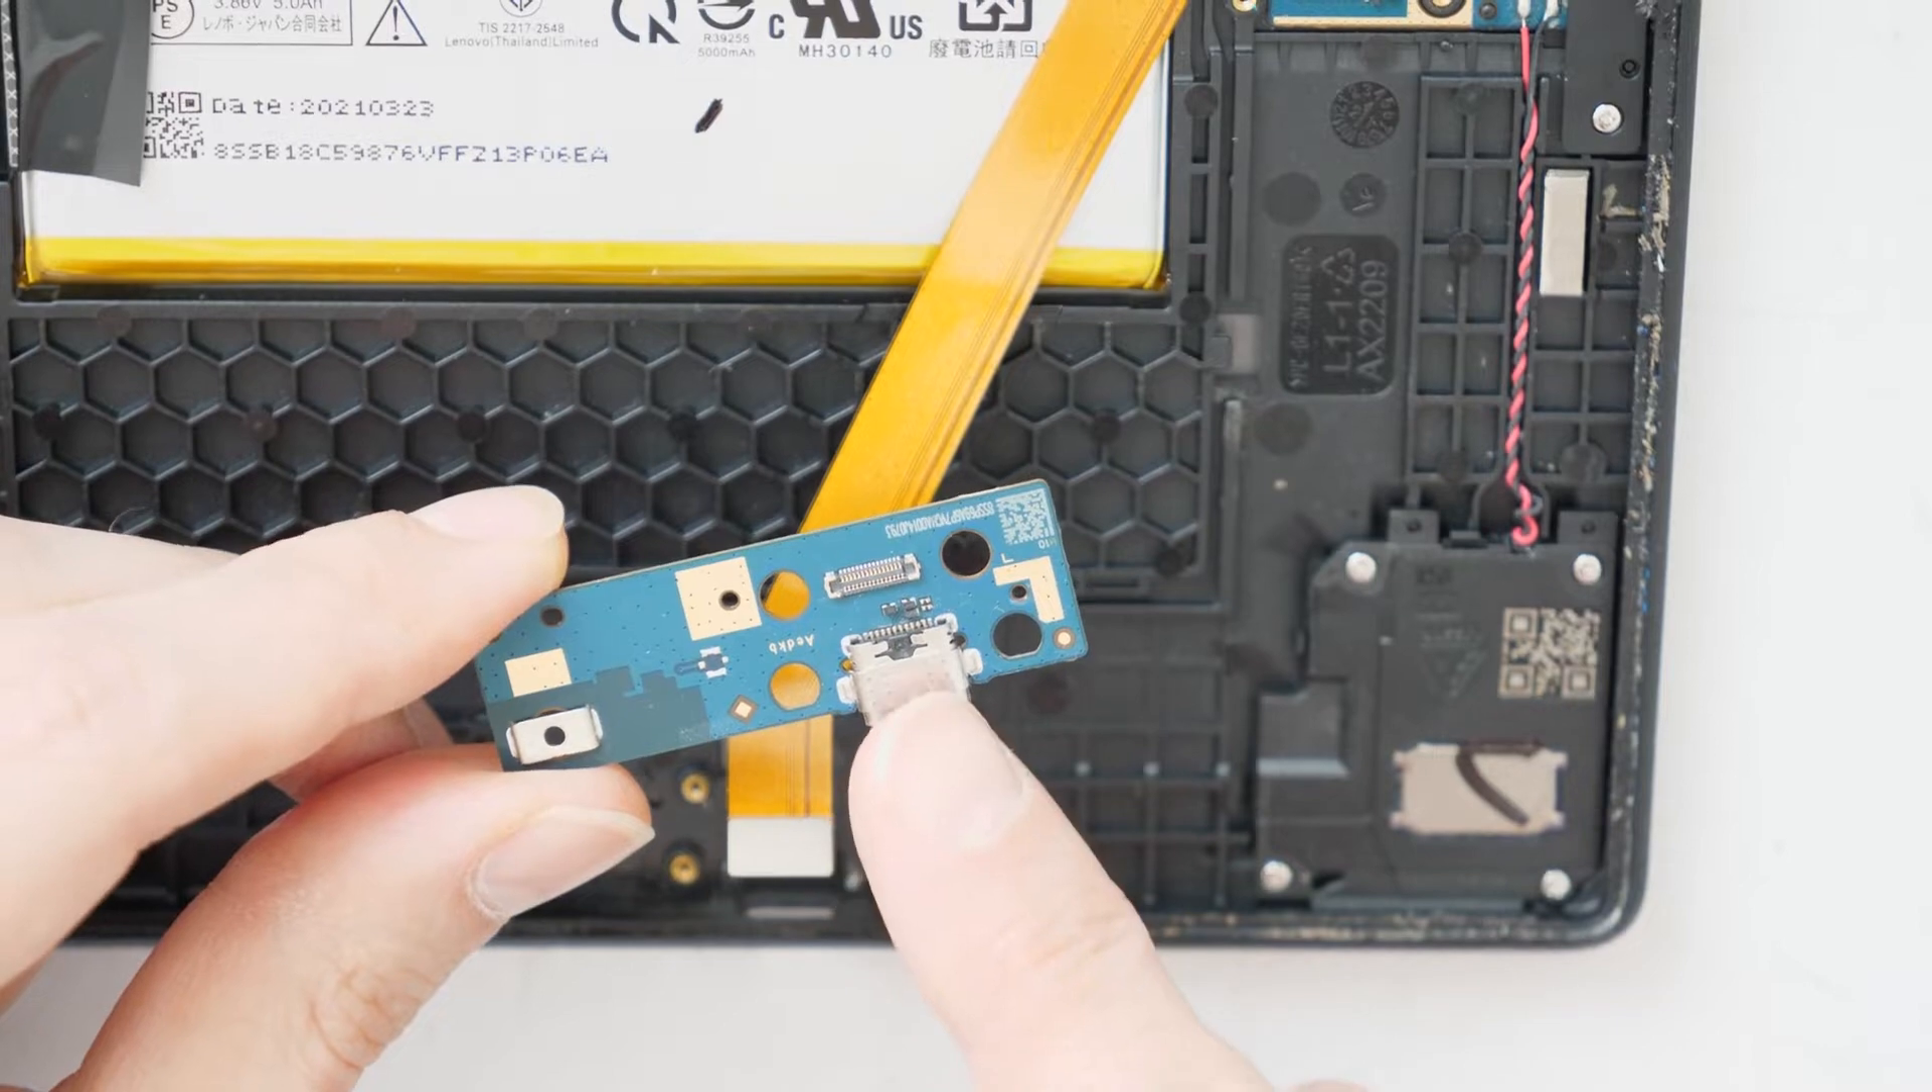So we have removed this plate here.